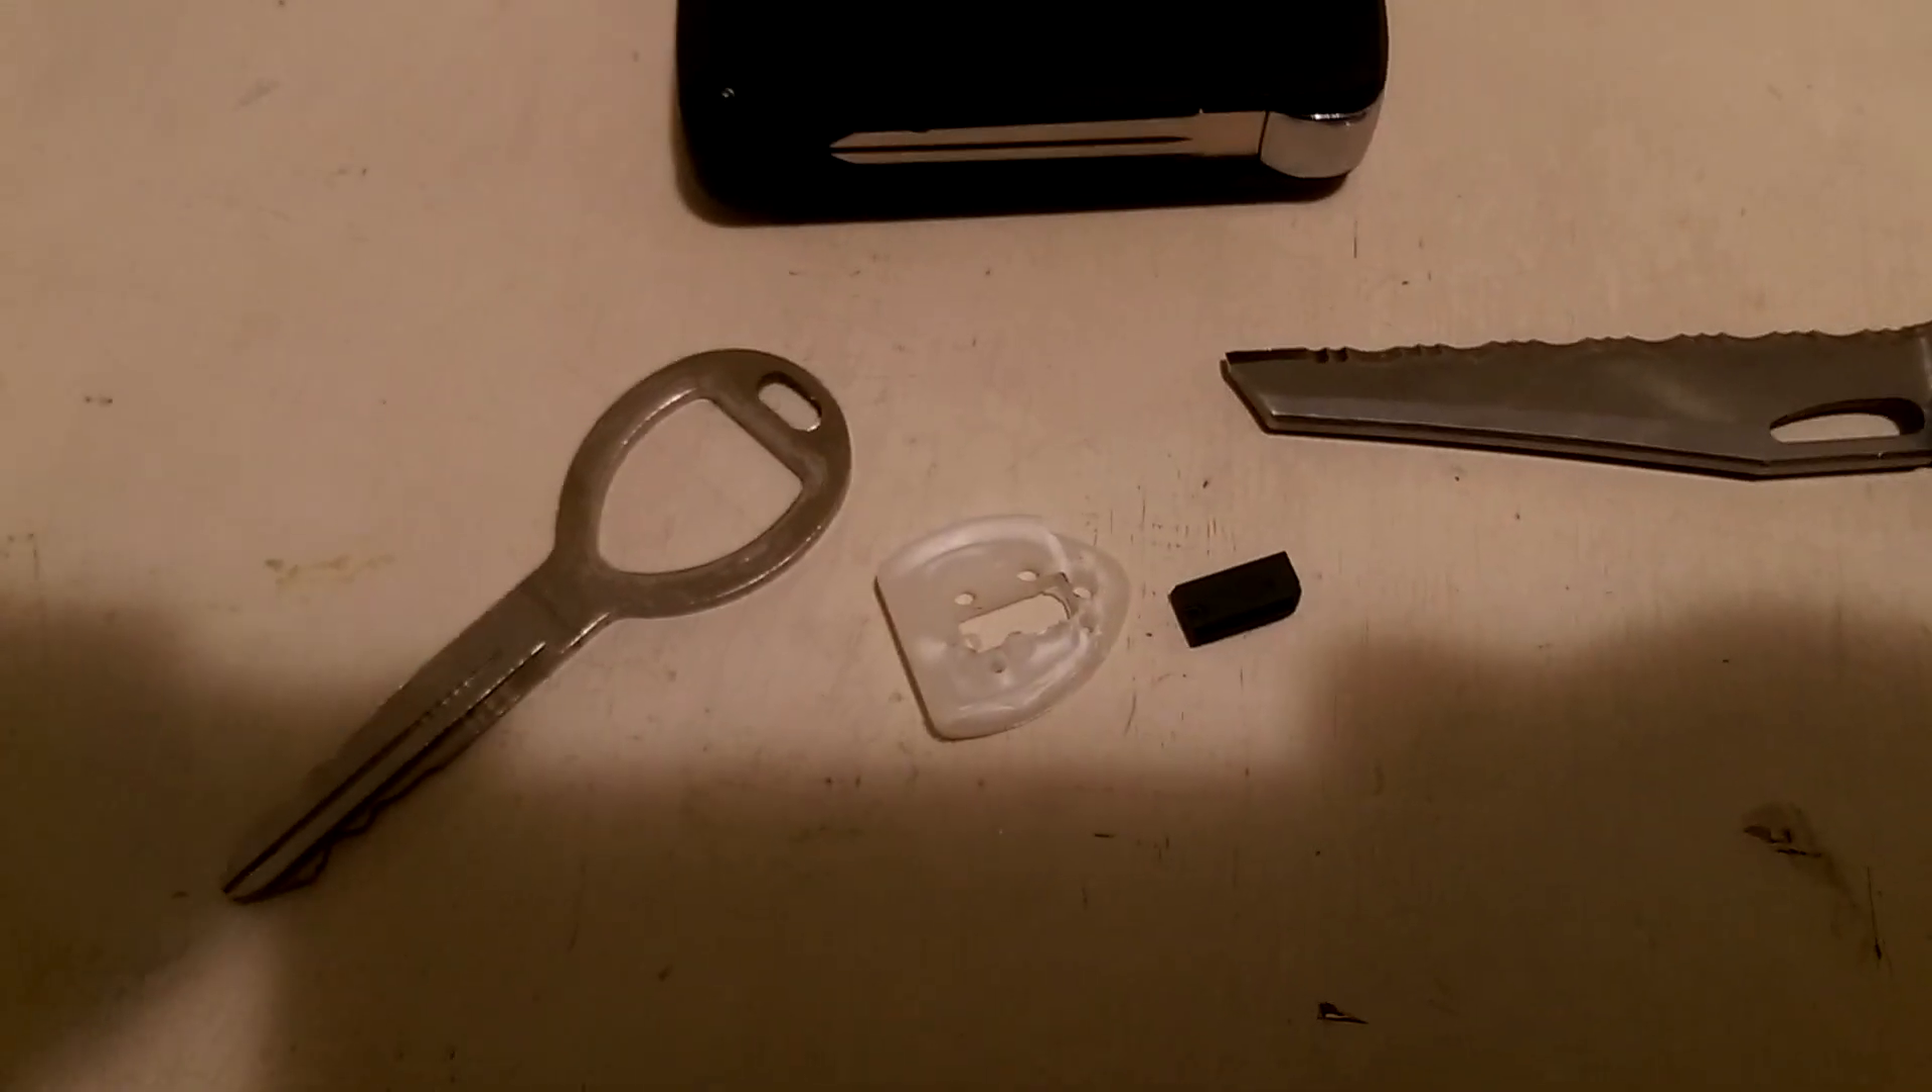Alright I was able to get the little transponder out of the key.